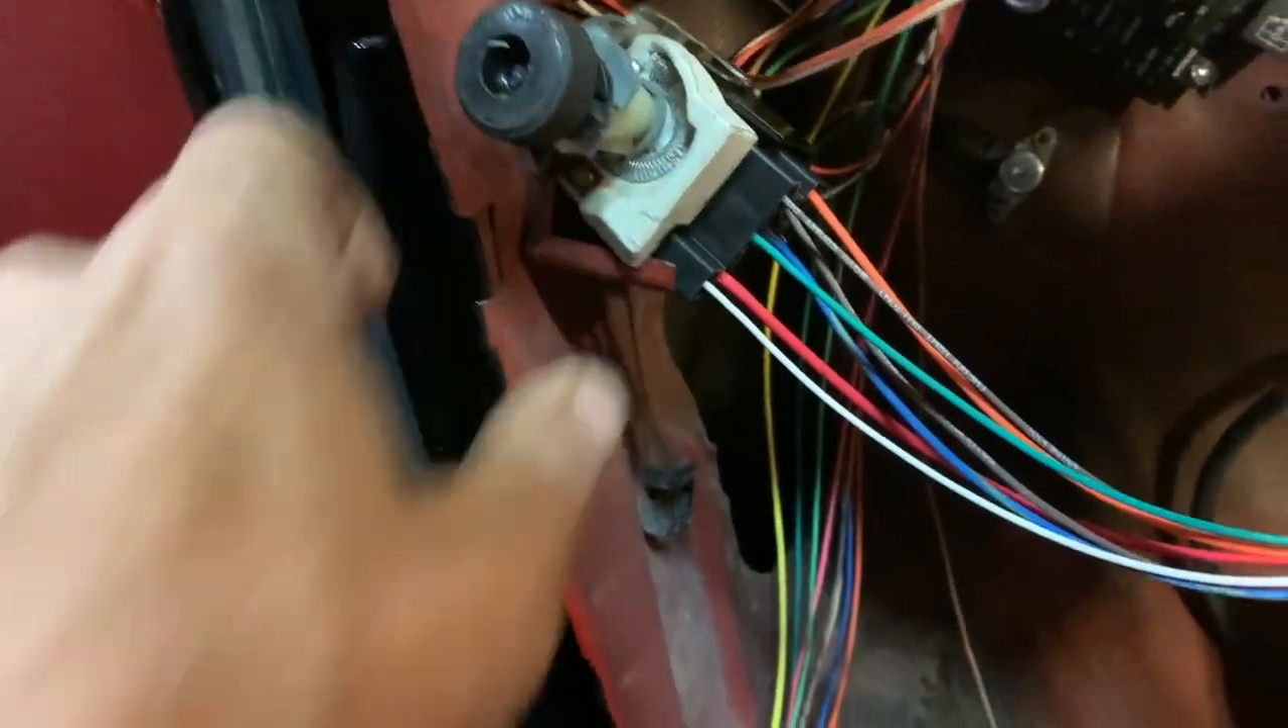Headlight switch is done just got it mocked up over here on the side.